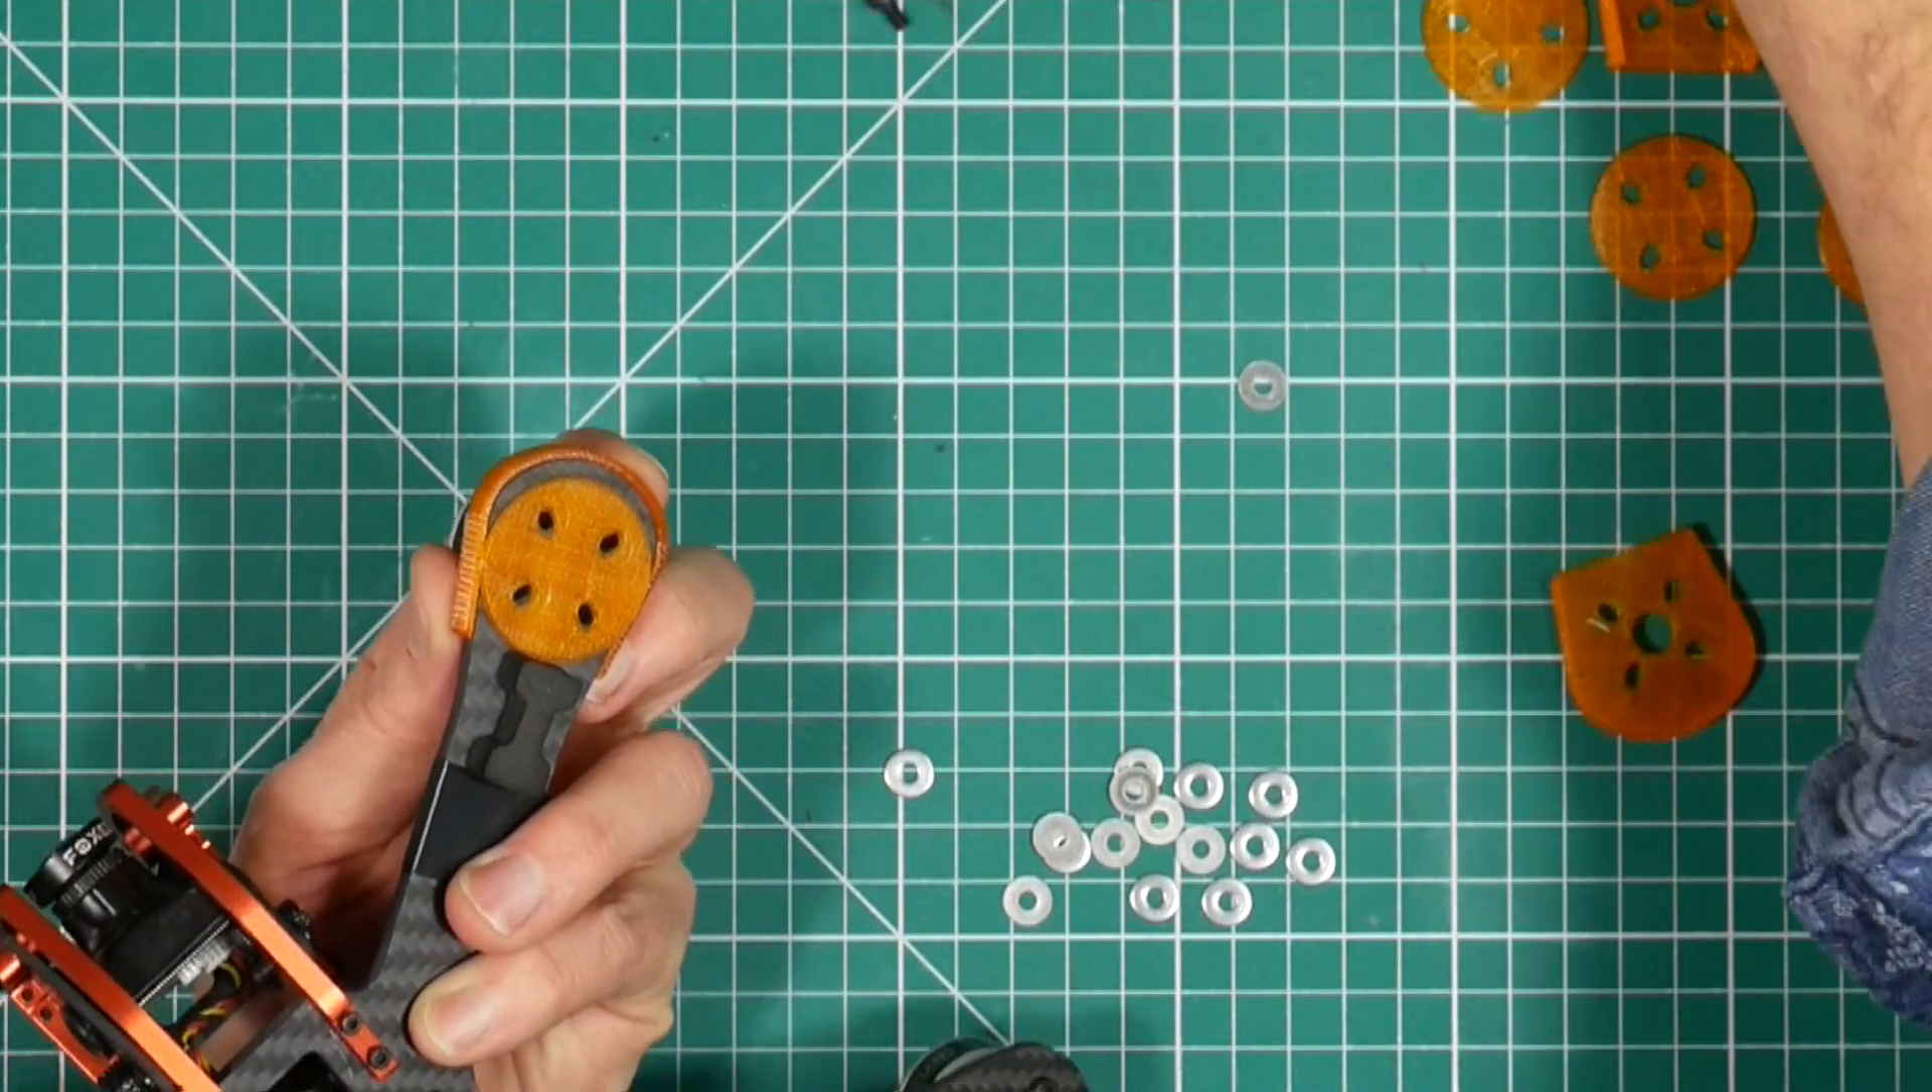The frame protector goes over there and as you can see really is a very good fit it fits the frame beautifully there.